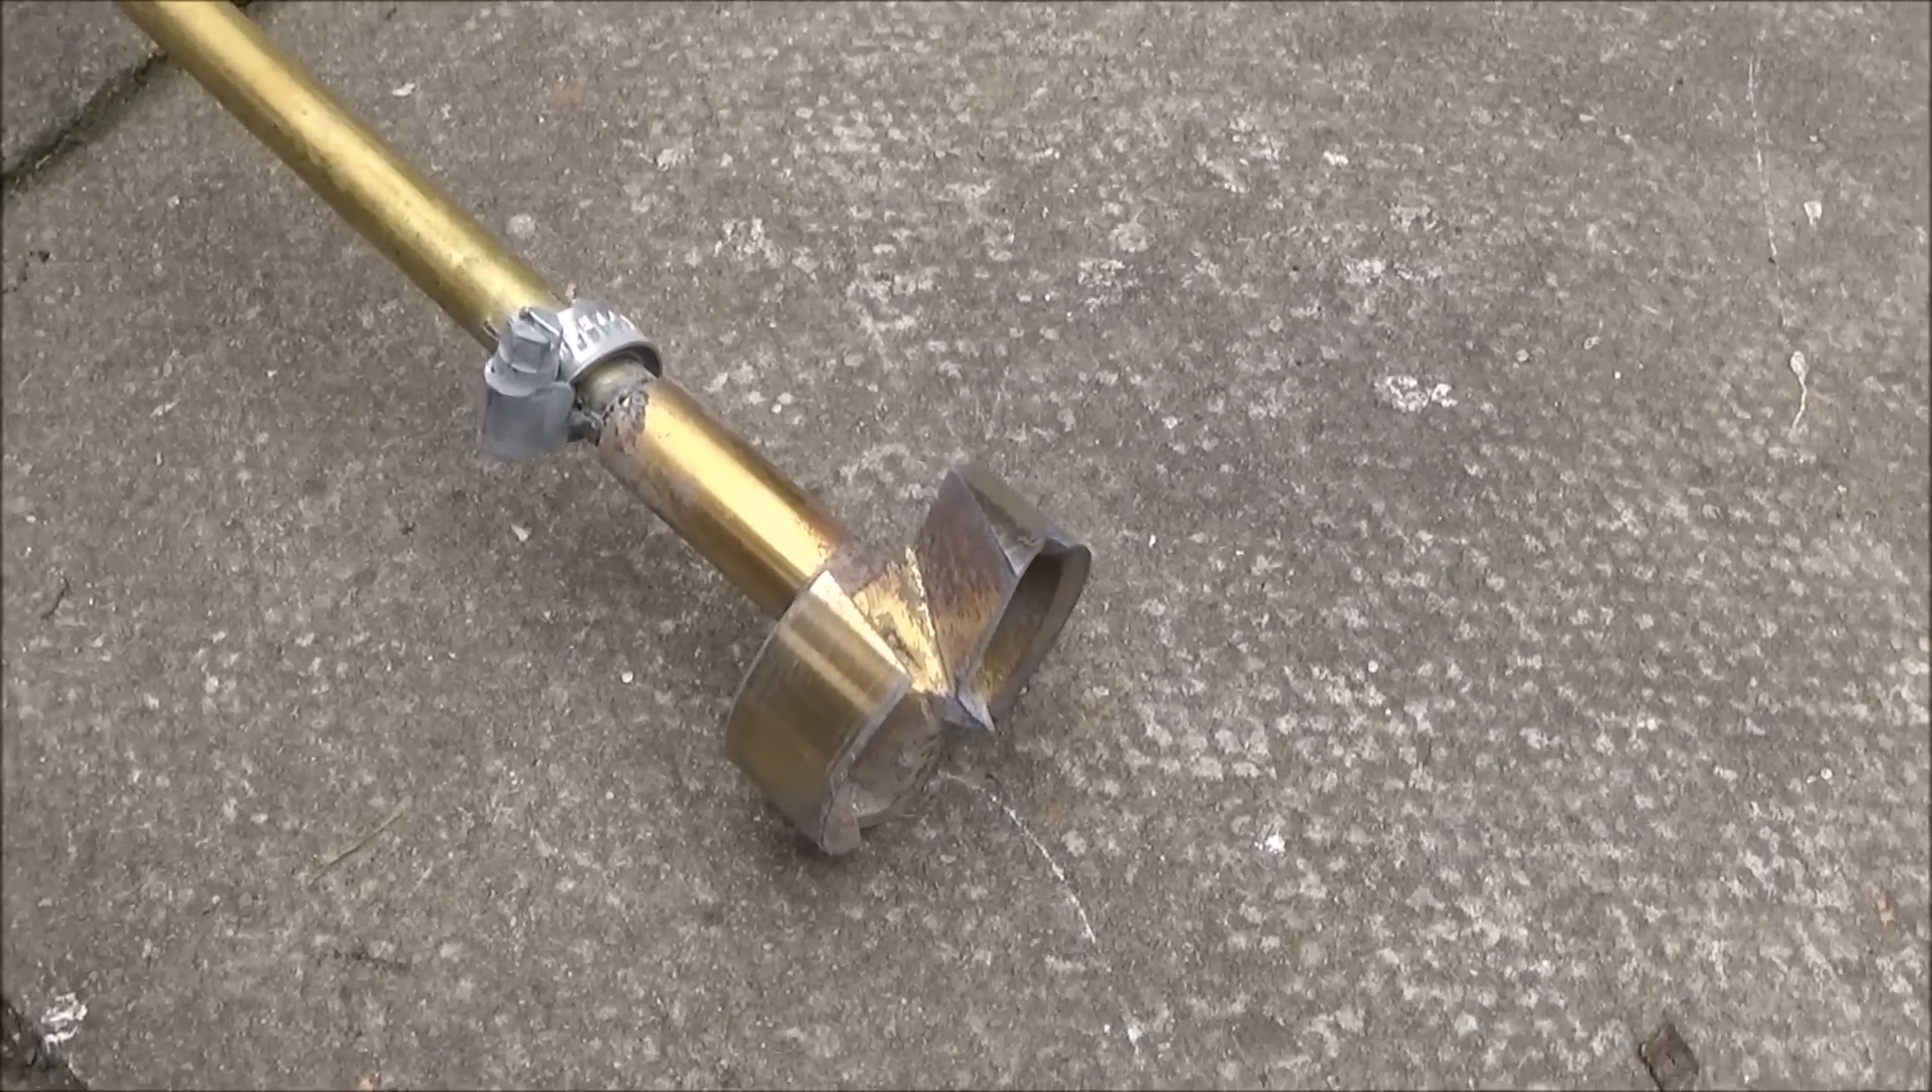The woodwork cutter a two inch cutter has been pushed up in the tube and is held in place with a jubilee clip.